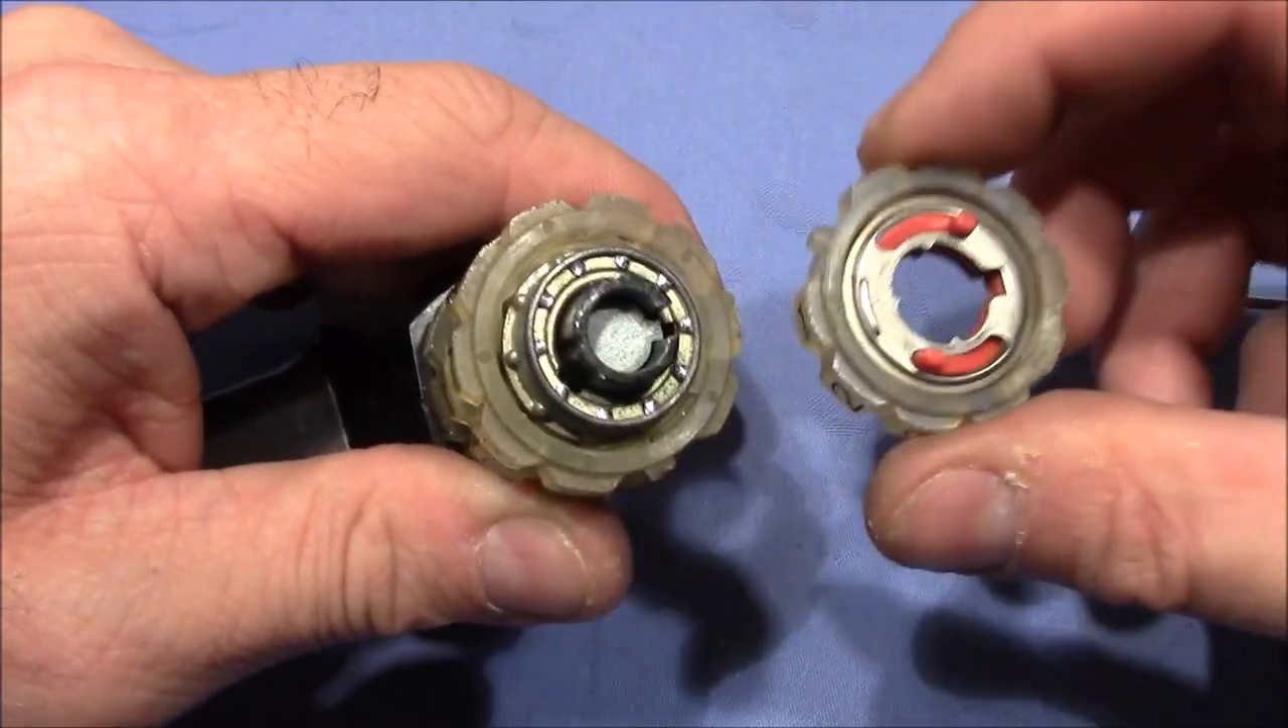So the first wheel comes off.